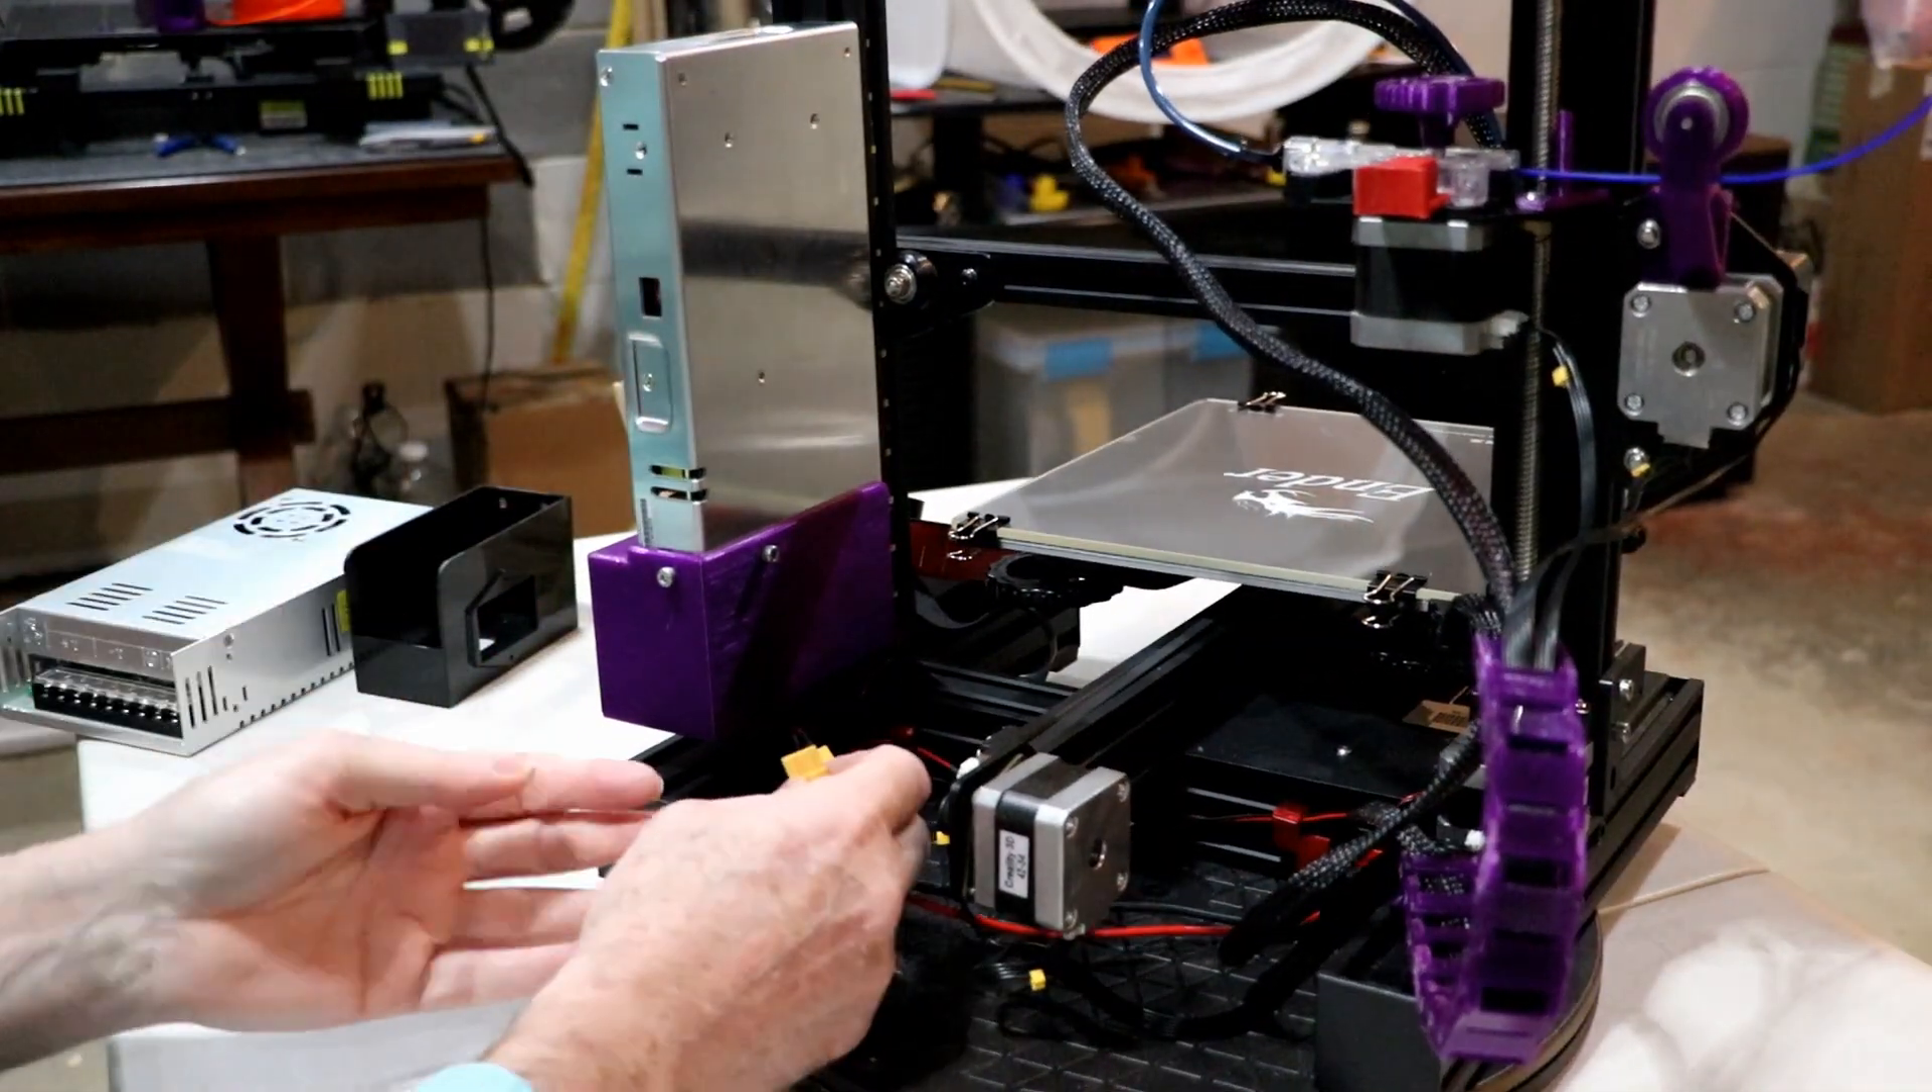Now I have the power supply reattached to the Ender 3 printer.